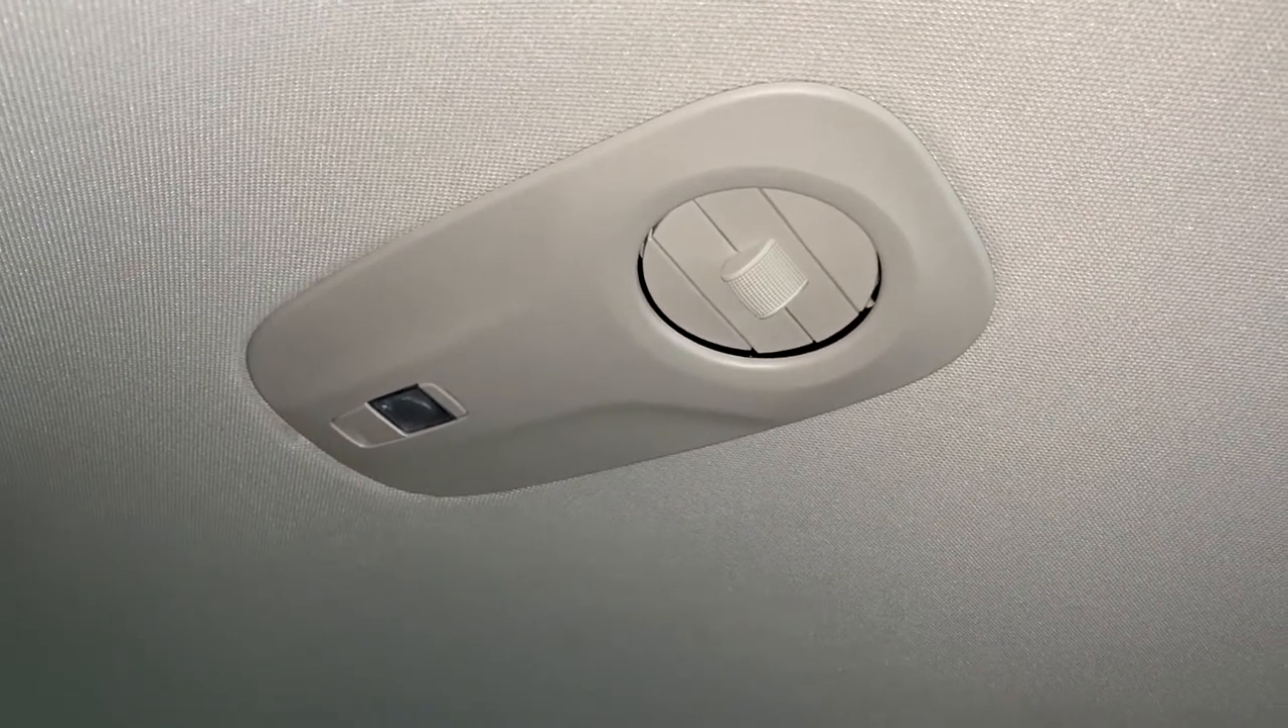Everything is back up and secured and the light is flush.